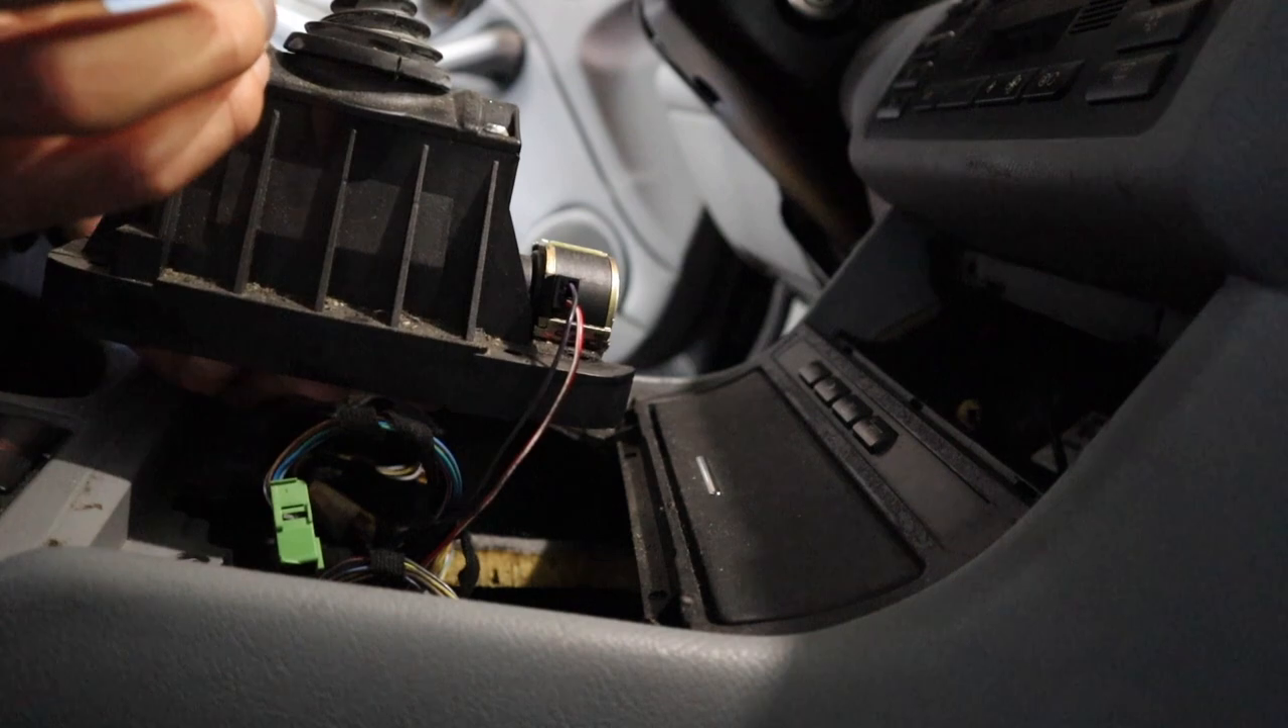All right, I got the shifter out.